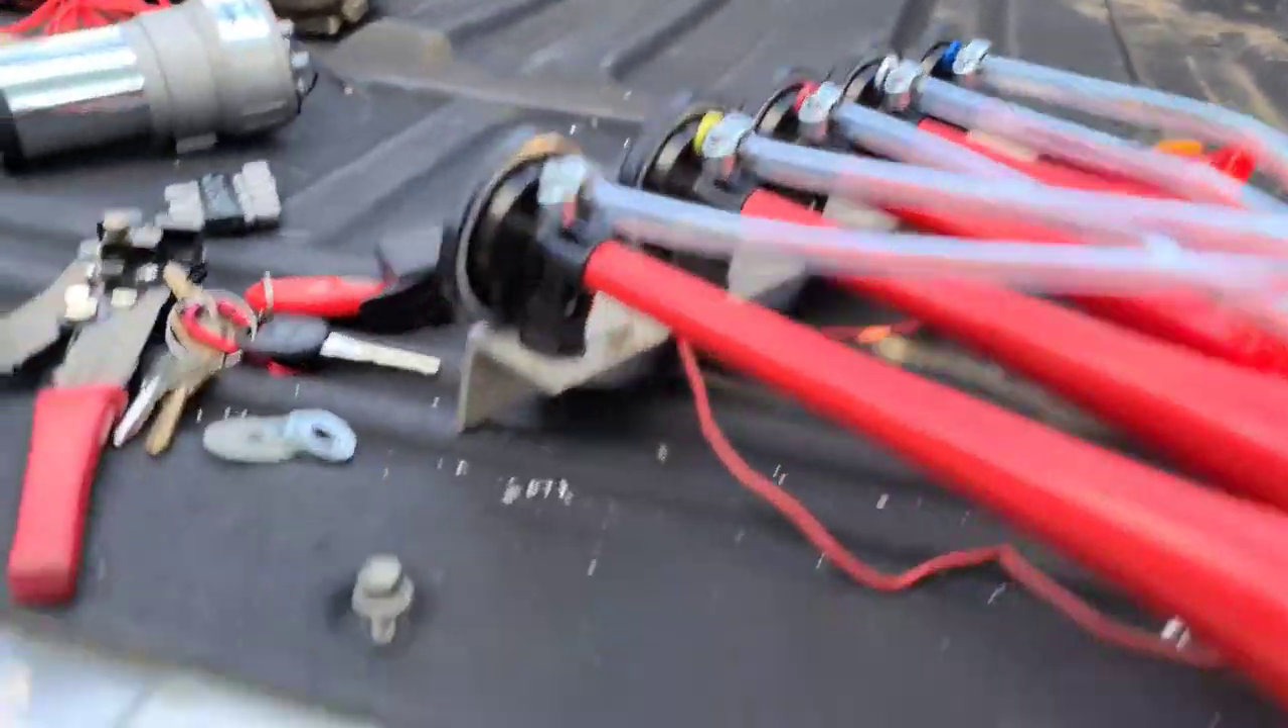Alright, so I already have my horns With the airlines already installed.